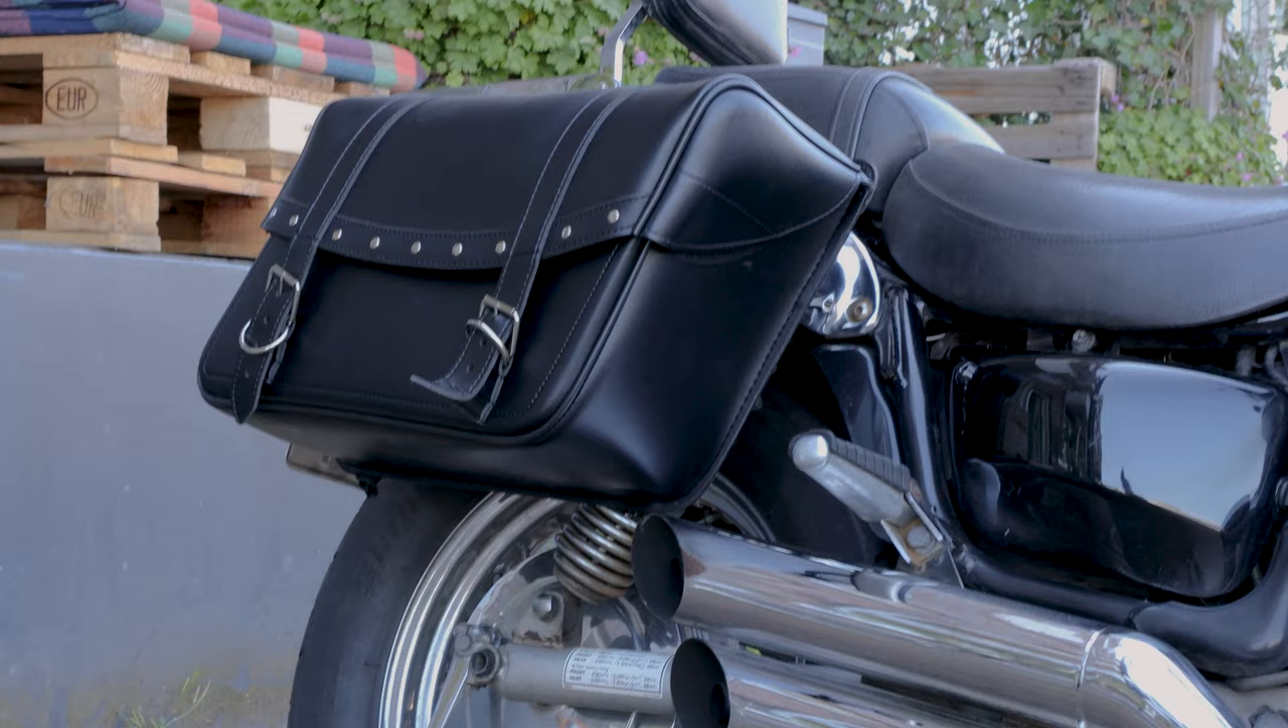So now I'm just putting back the saddles. Finally all done, here's the end result.